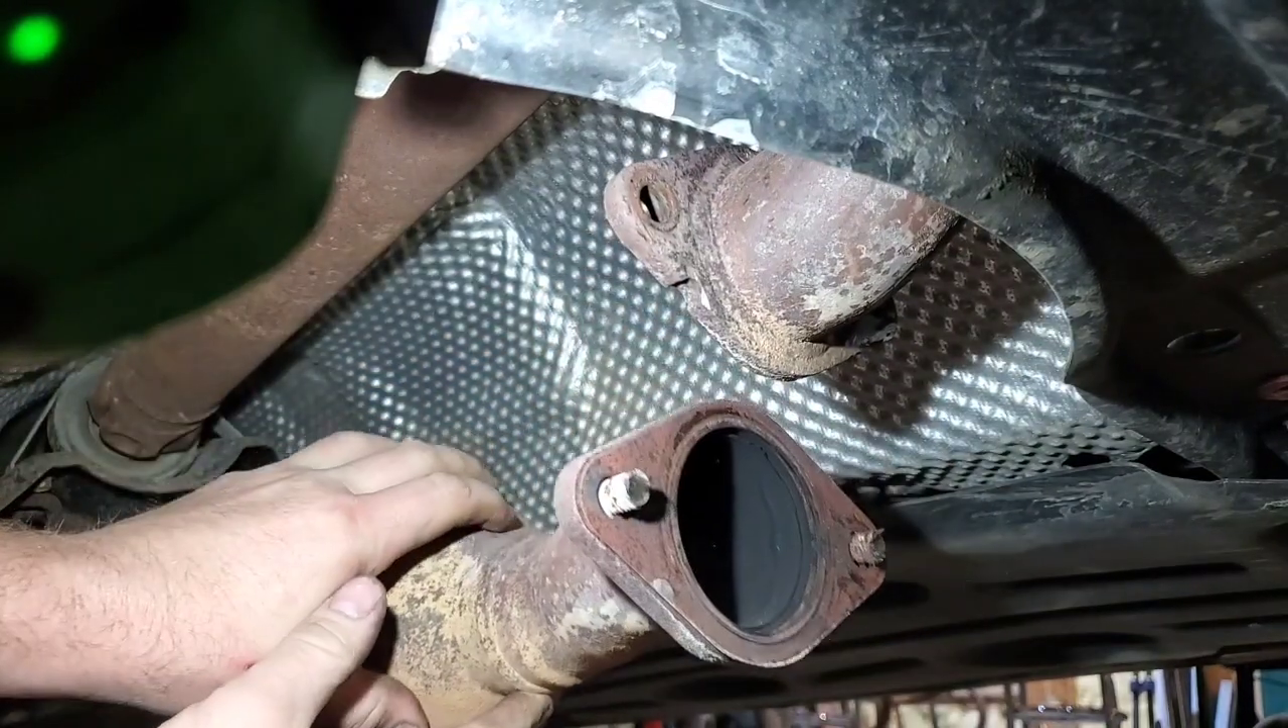And just like that, we have disconnected exhaust.